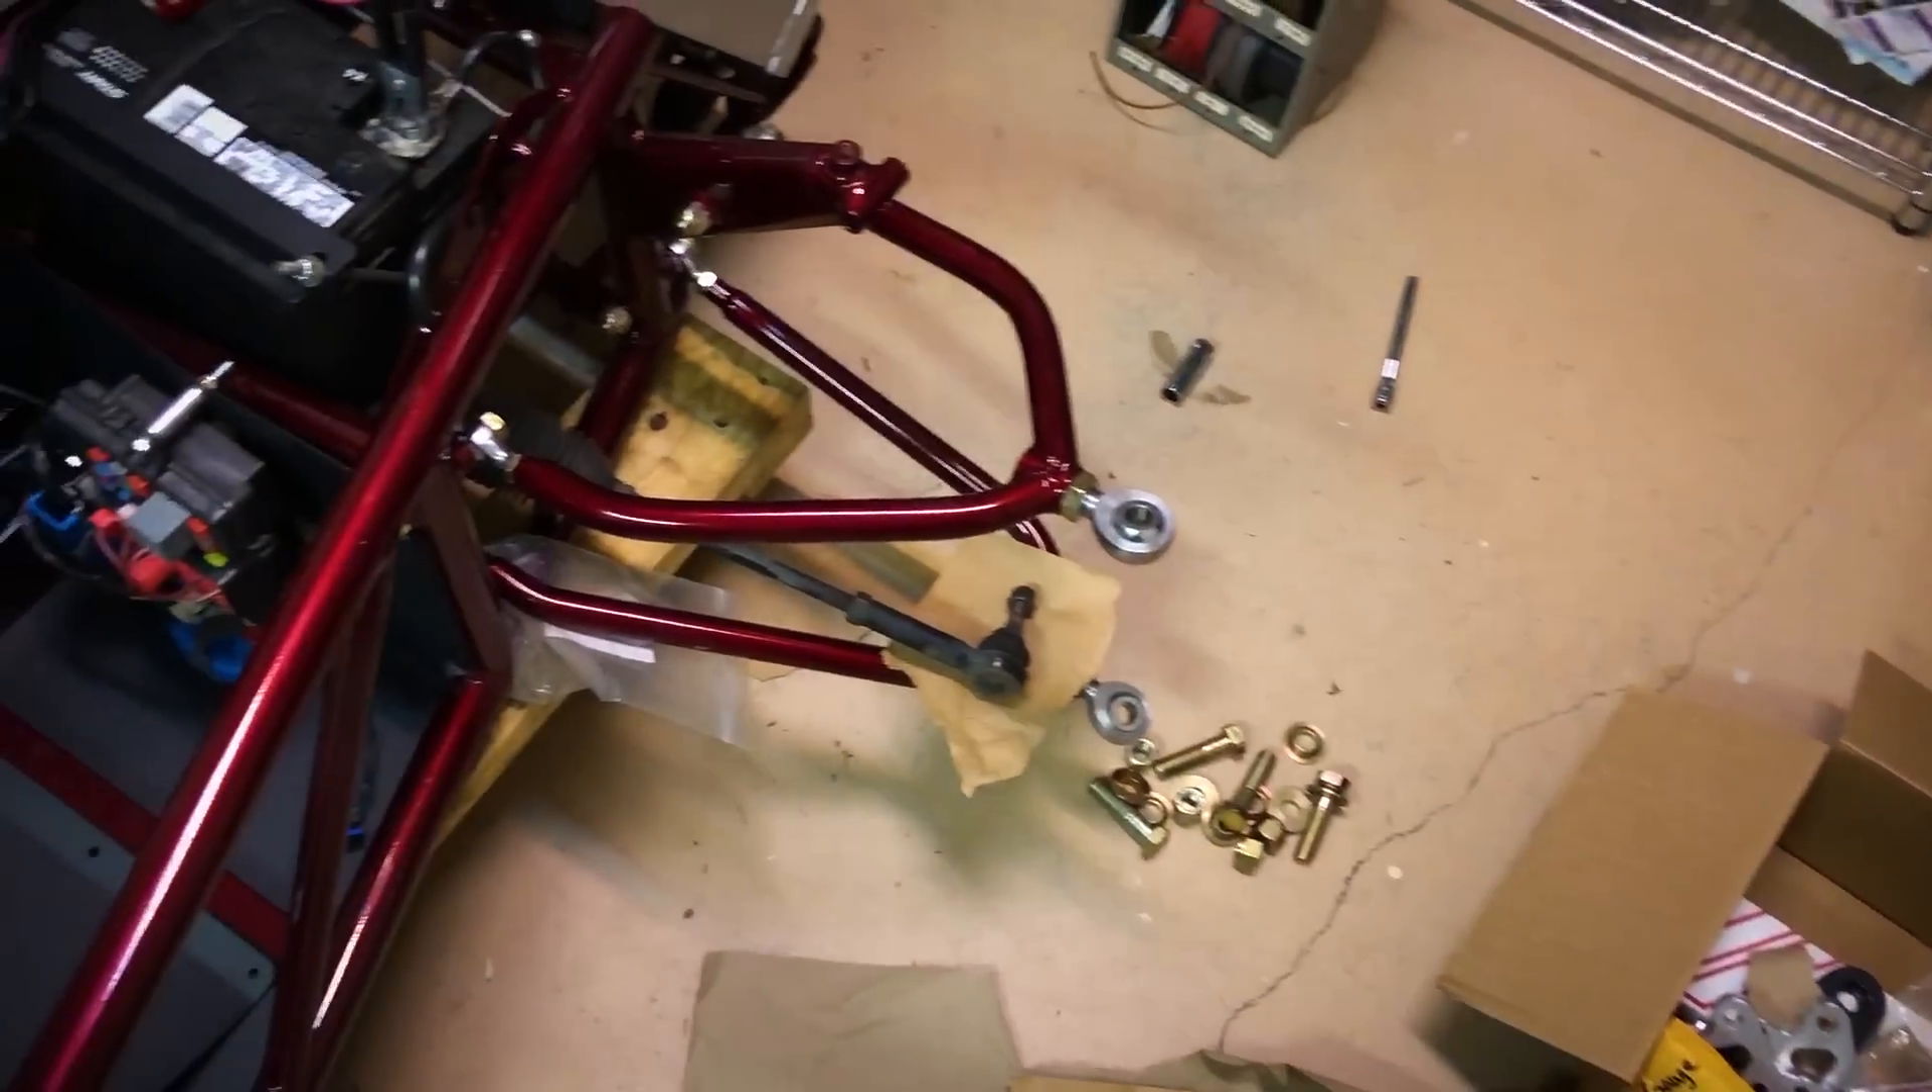All right I've got the upper and lower control arms bolted in.